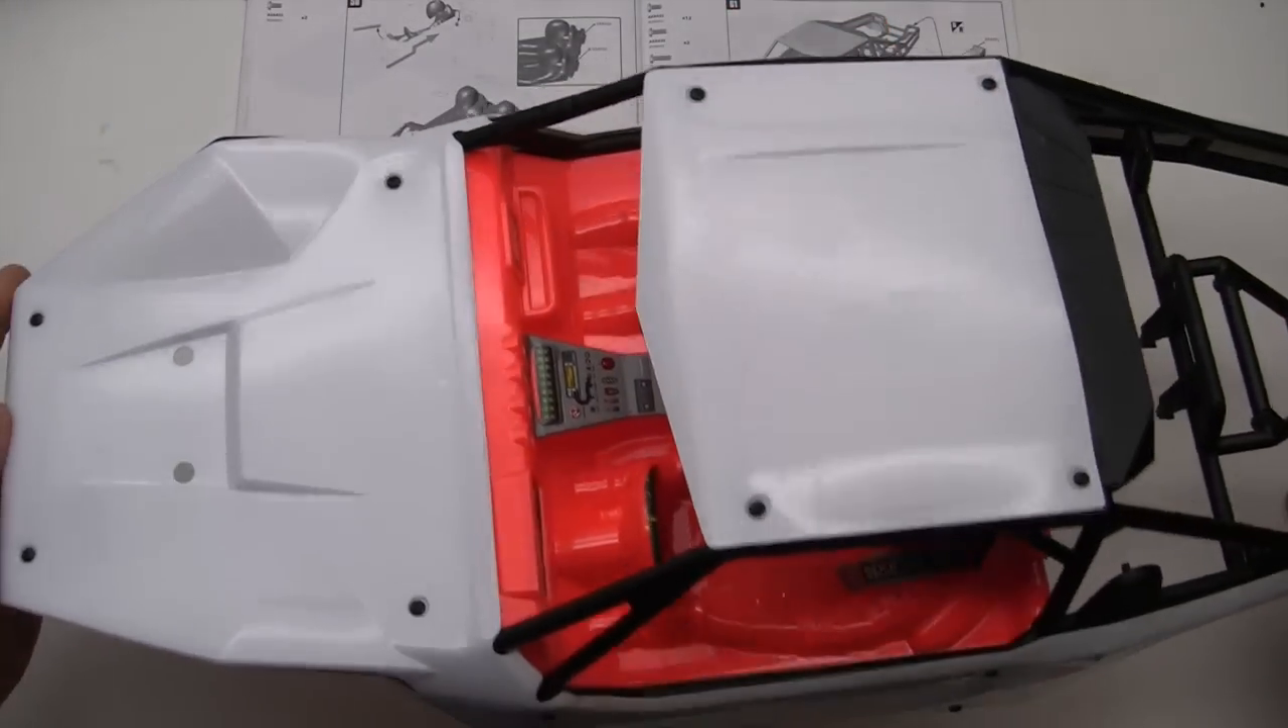Okay well we've got the body panels all mounted up.